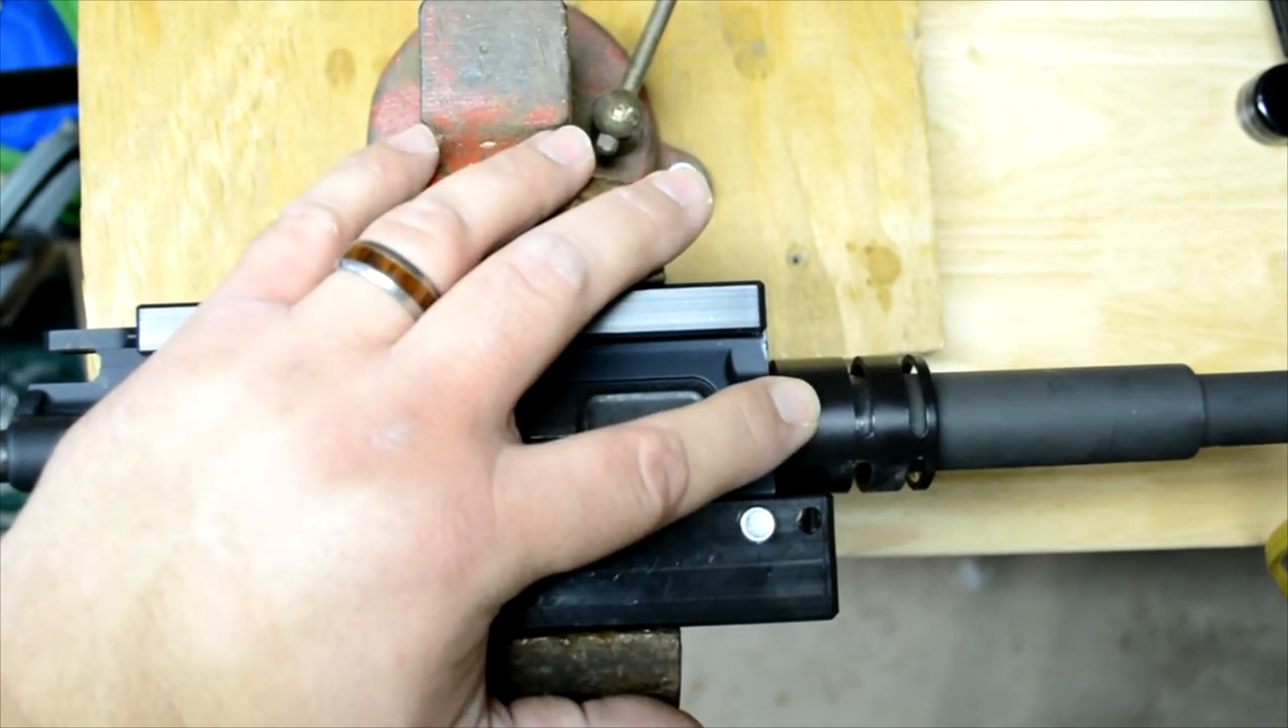So the barrel is now installed.